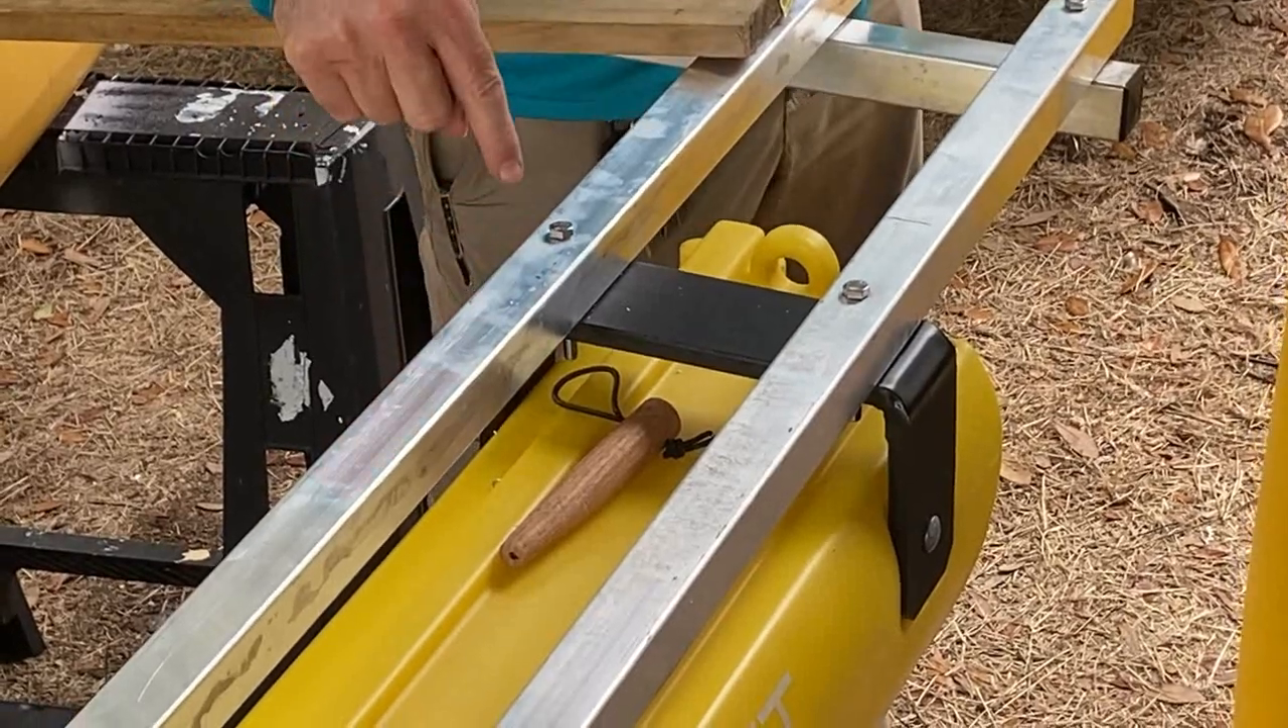We bolted with stainless steel bolts through the riser through the runner rail.